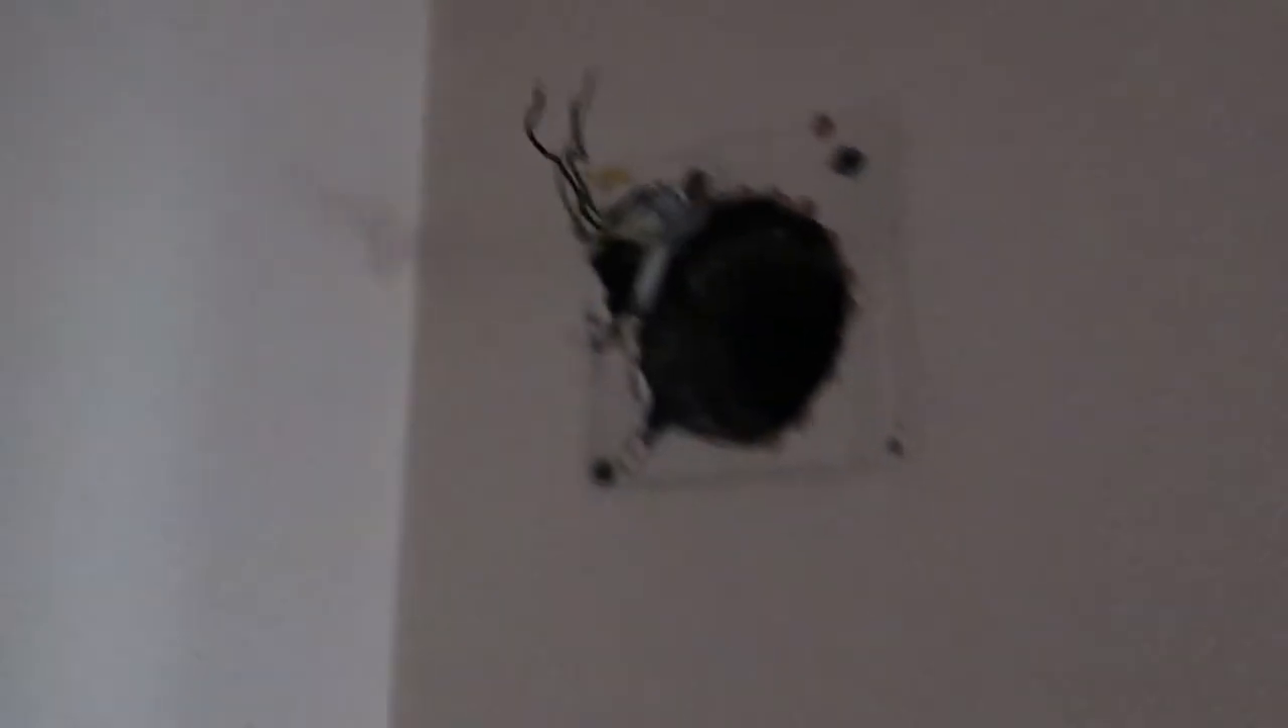I've already taken off the old extractor.